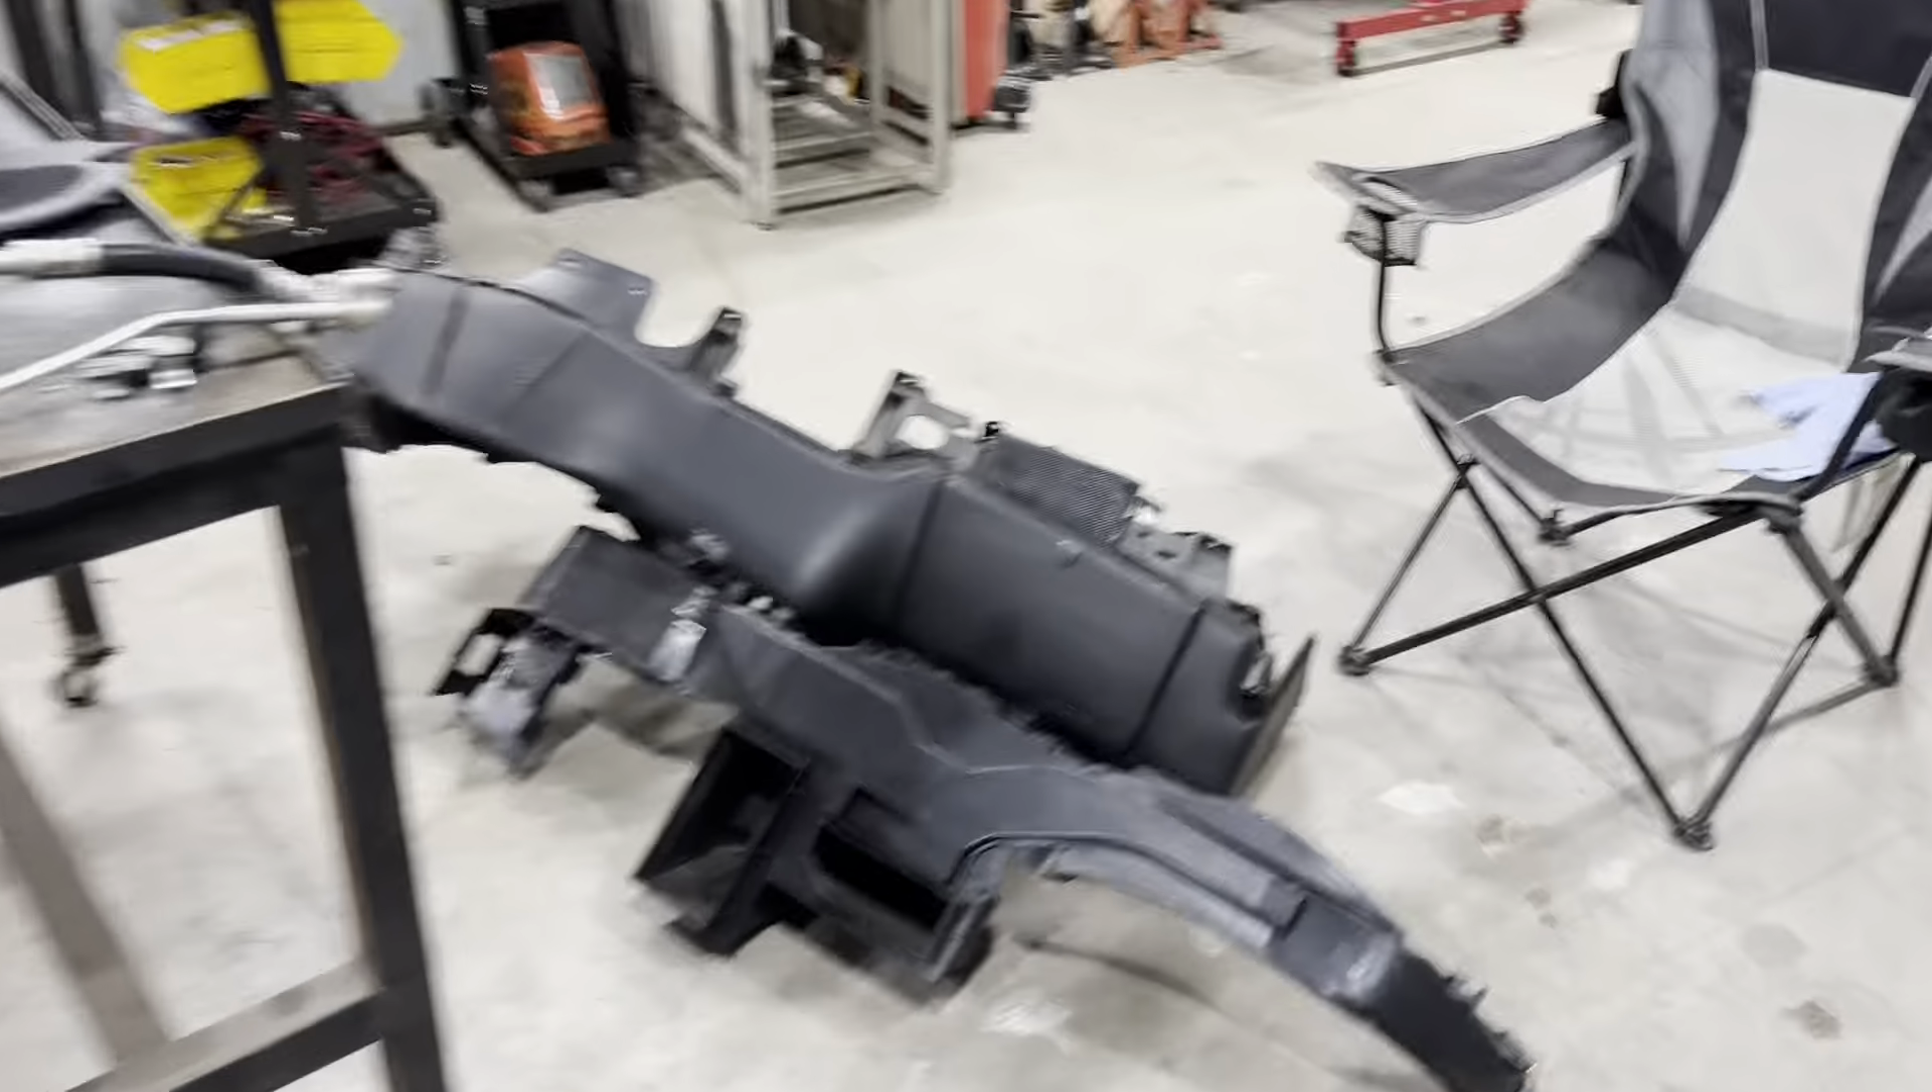The dash and all the vents are out.